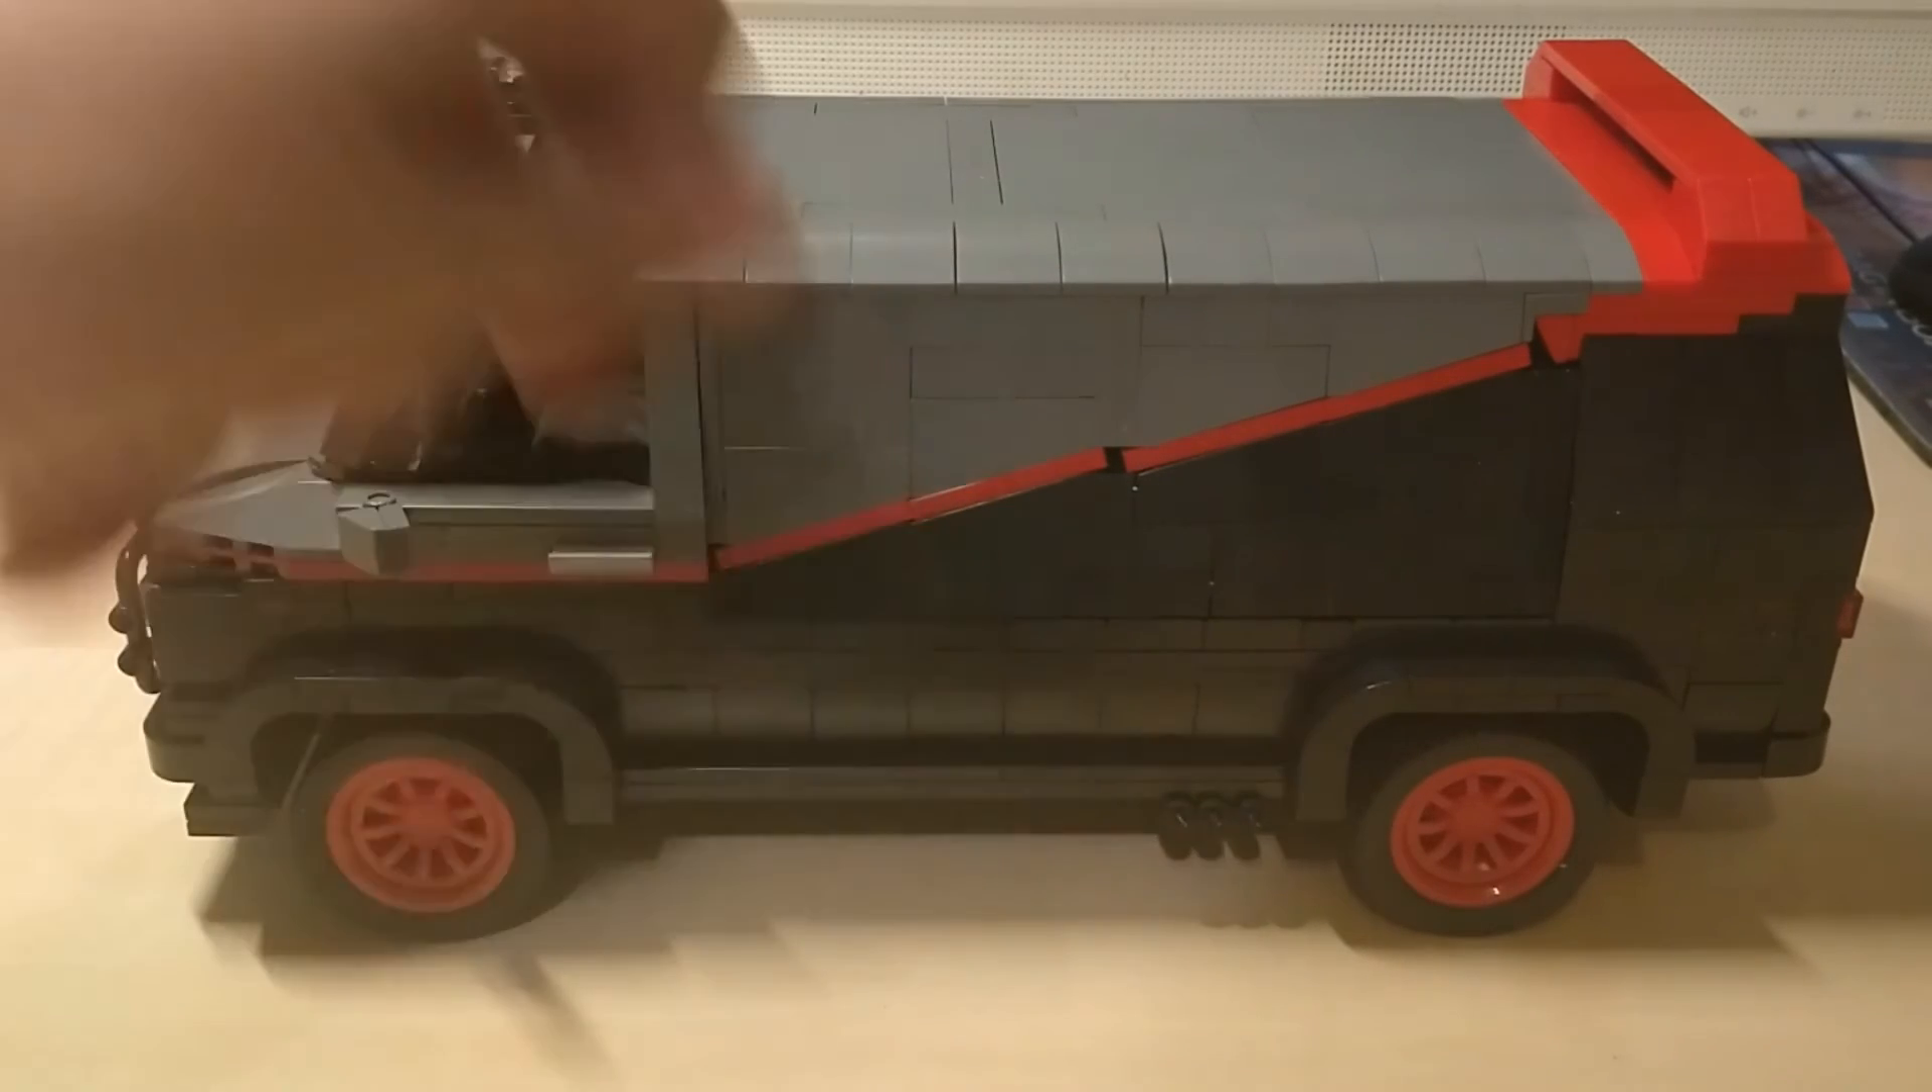Dach ist drauf und Räder sind dran.